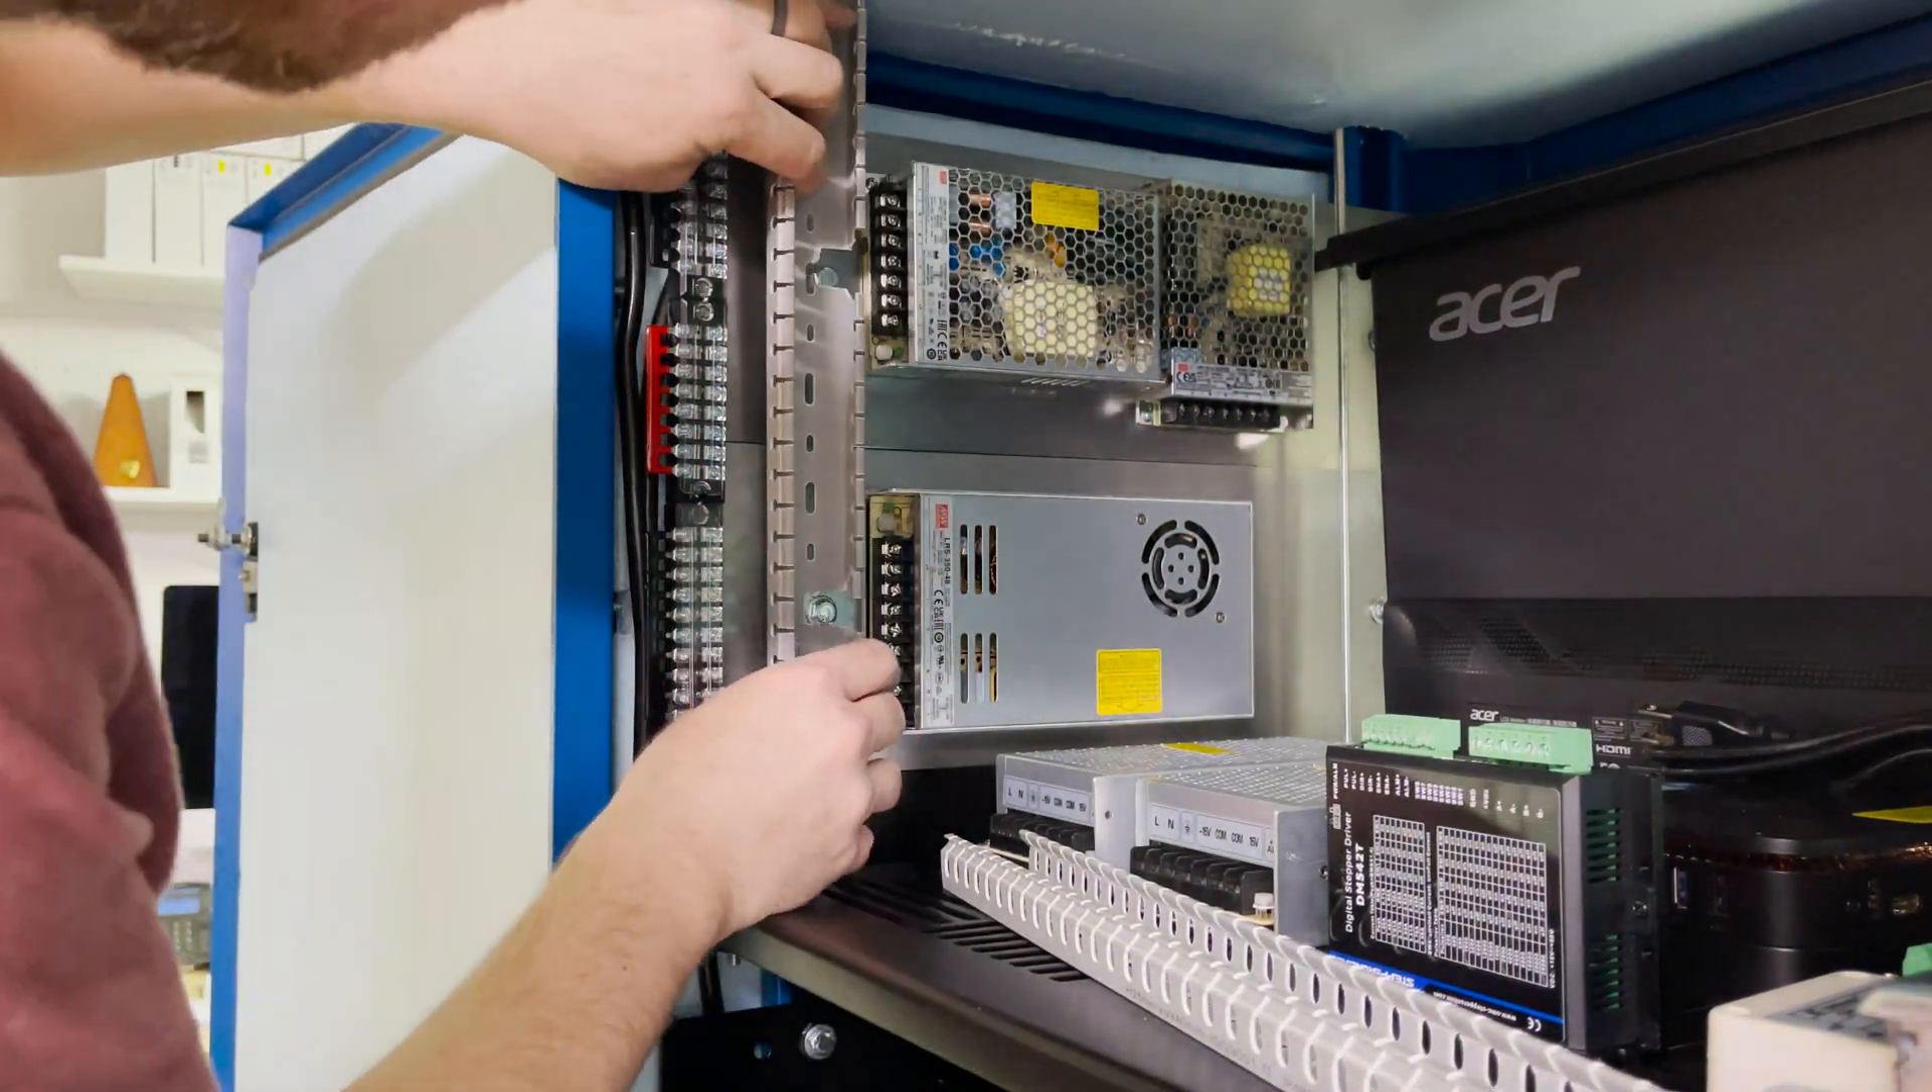I've got all the power supplies and terminal blocks attached, so now I'm going to add some cable raceways for cable management.